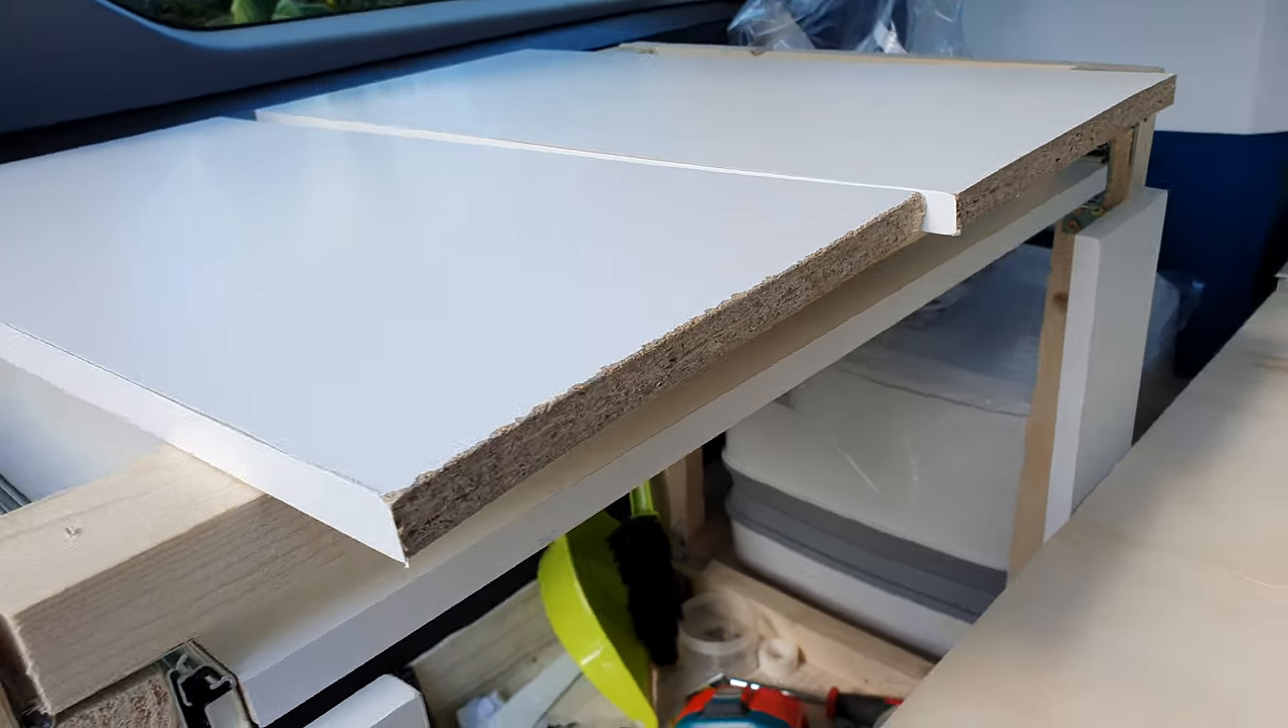Hier oben liegen die Türen schon. Und die Kantenumleimer müssen noch dran, dass alles schön weiß aussieht.